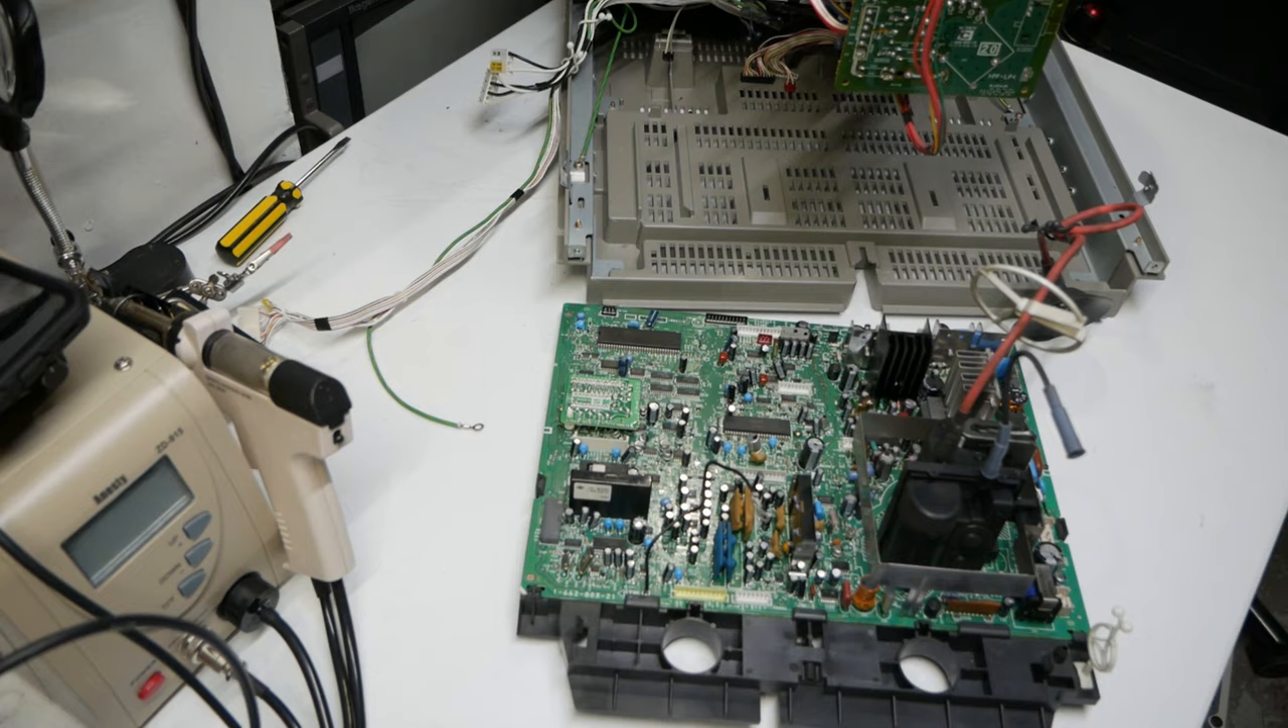So here's the chassis board removed.